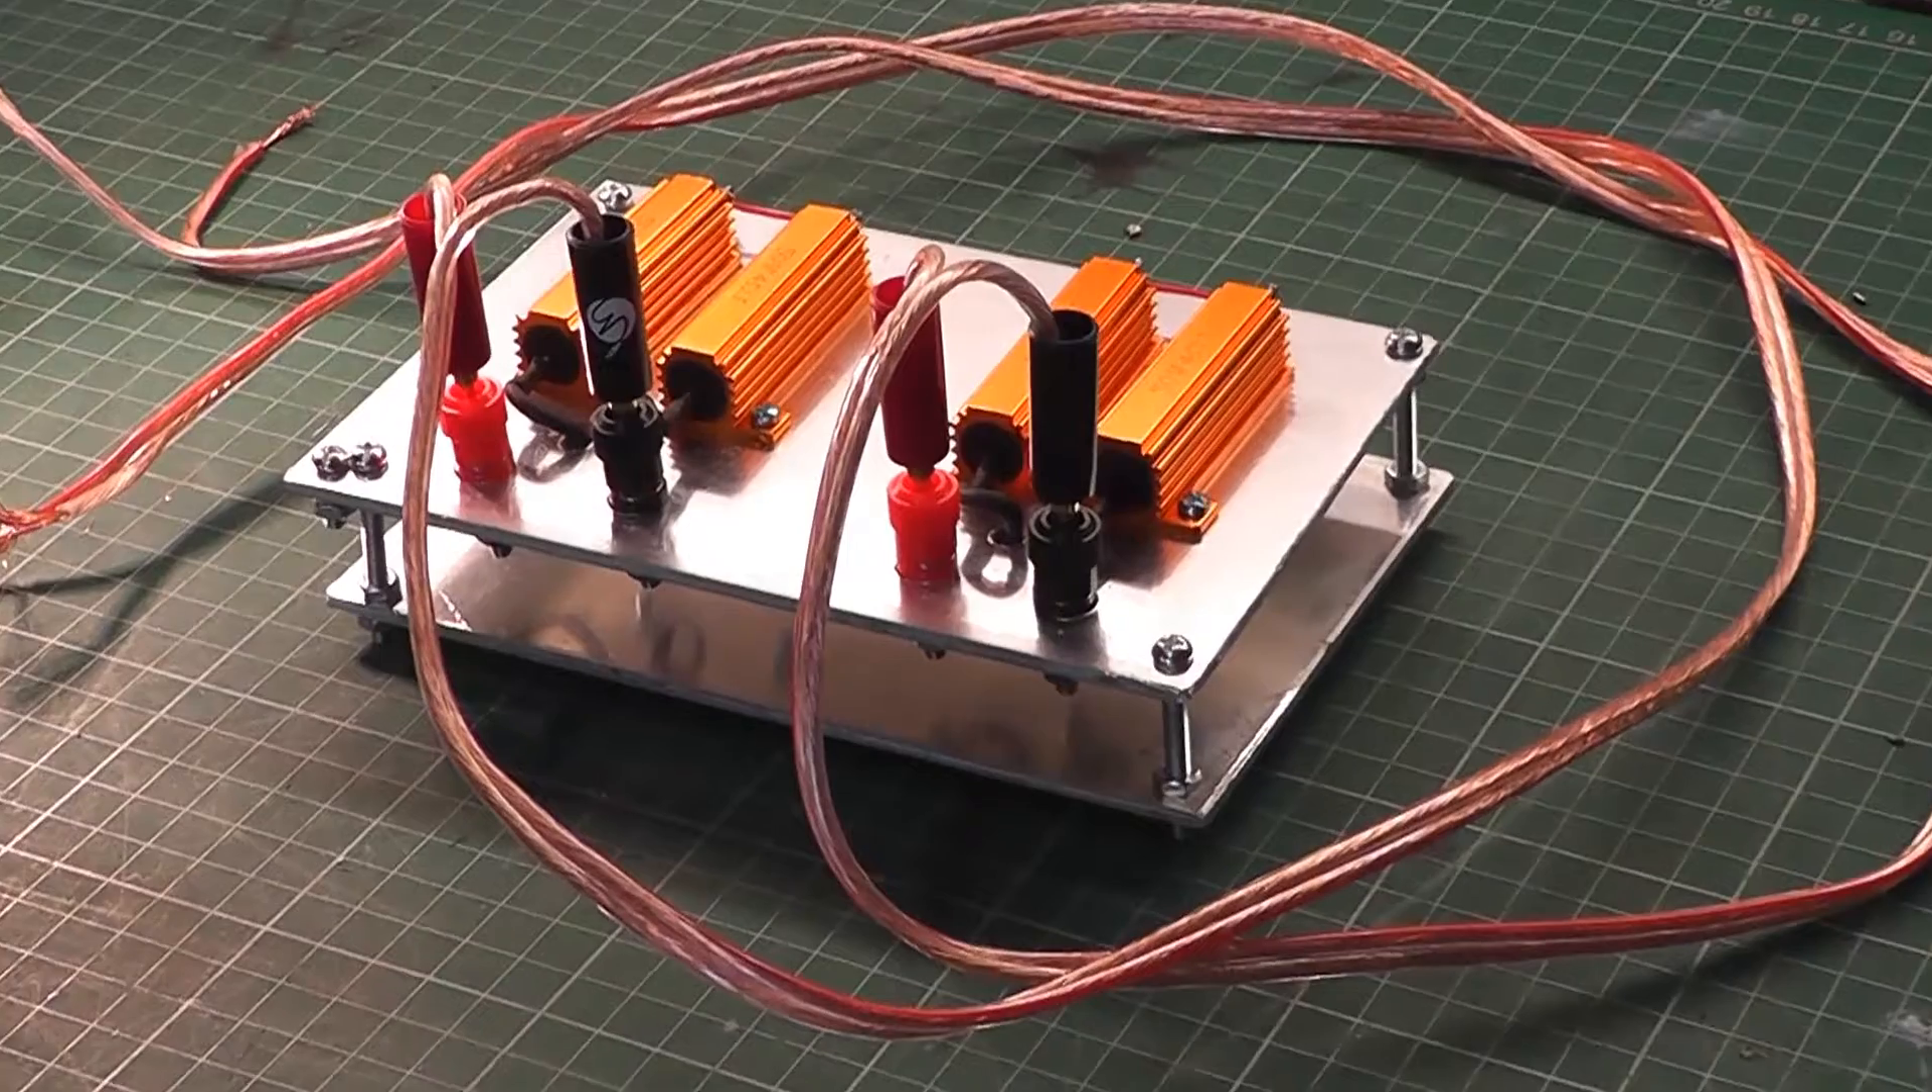Well, after a couple of hours' hard work, here is the assembled unit. As you can see, I've mounted the four resistors on top of the heatsink.